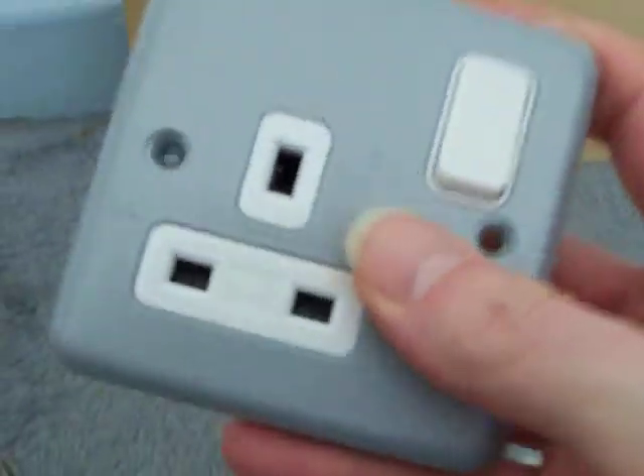Can you see something missing people yes it hasn't got the fixing screws.